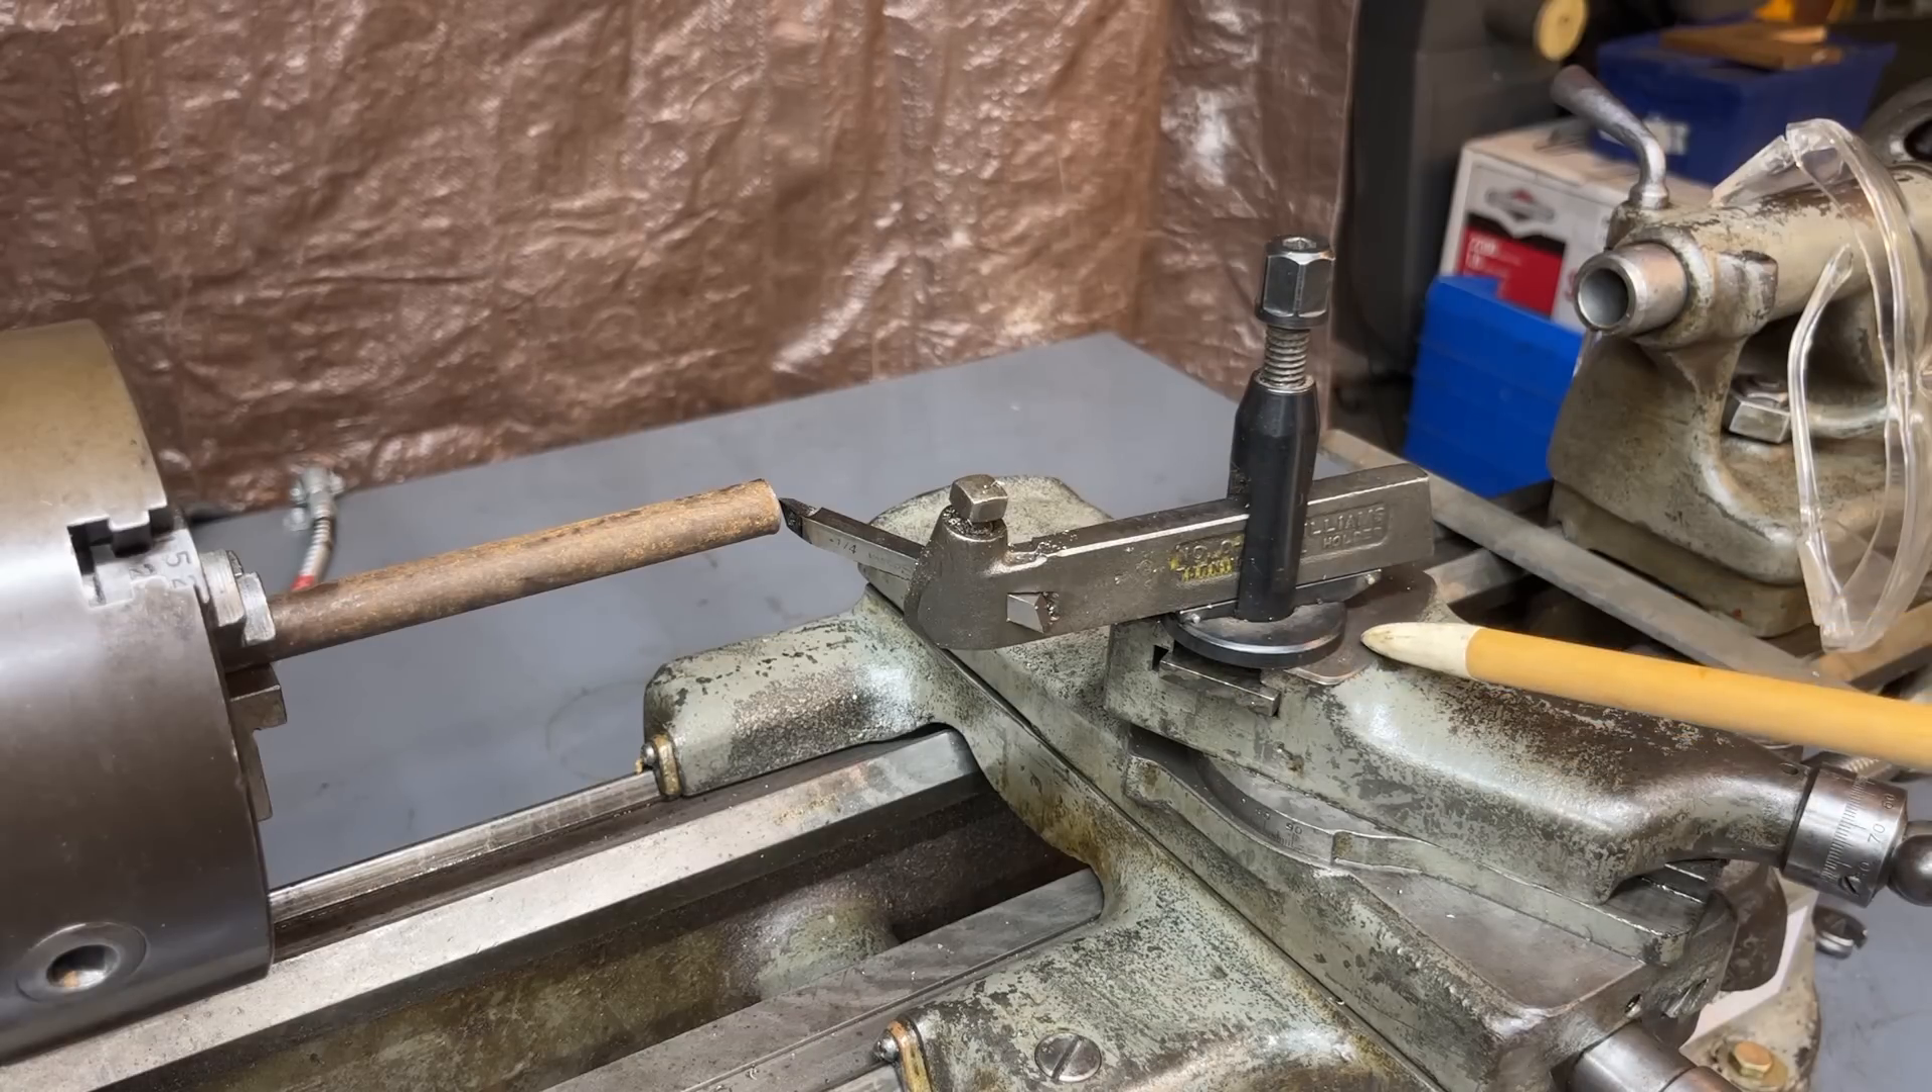It should be choked up short and of course the tool holder itself is hanging out way too far.